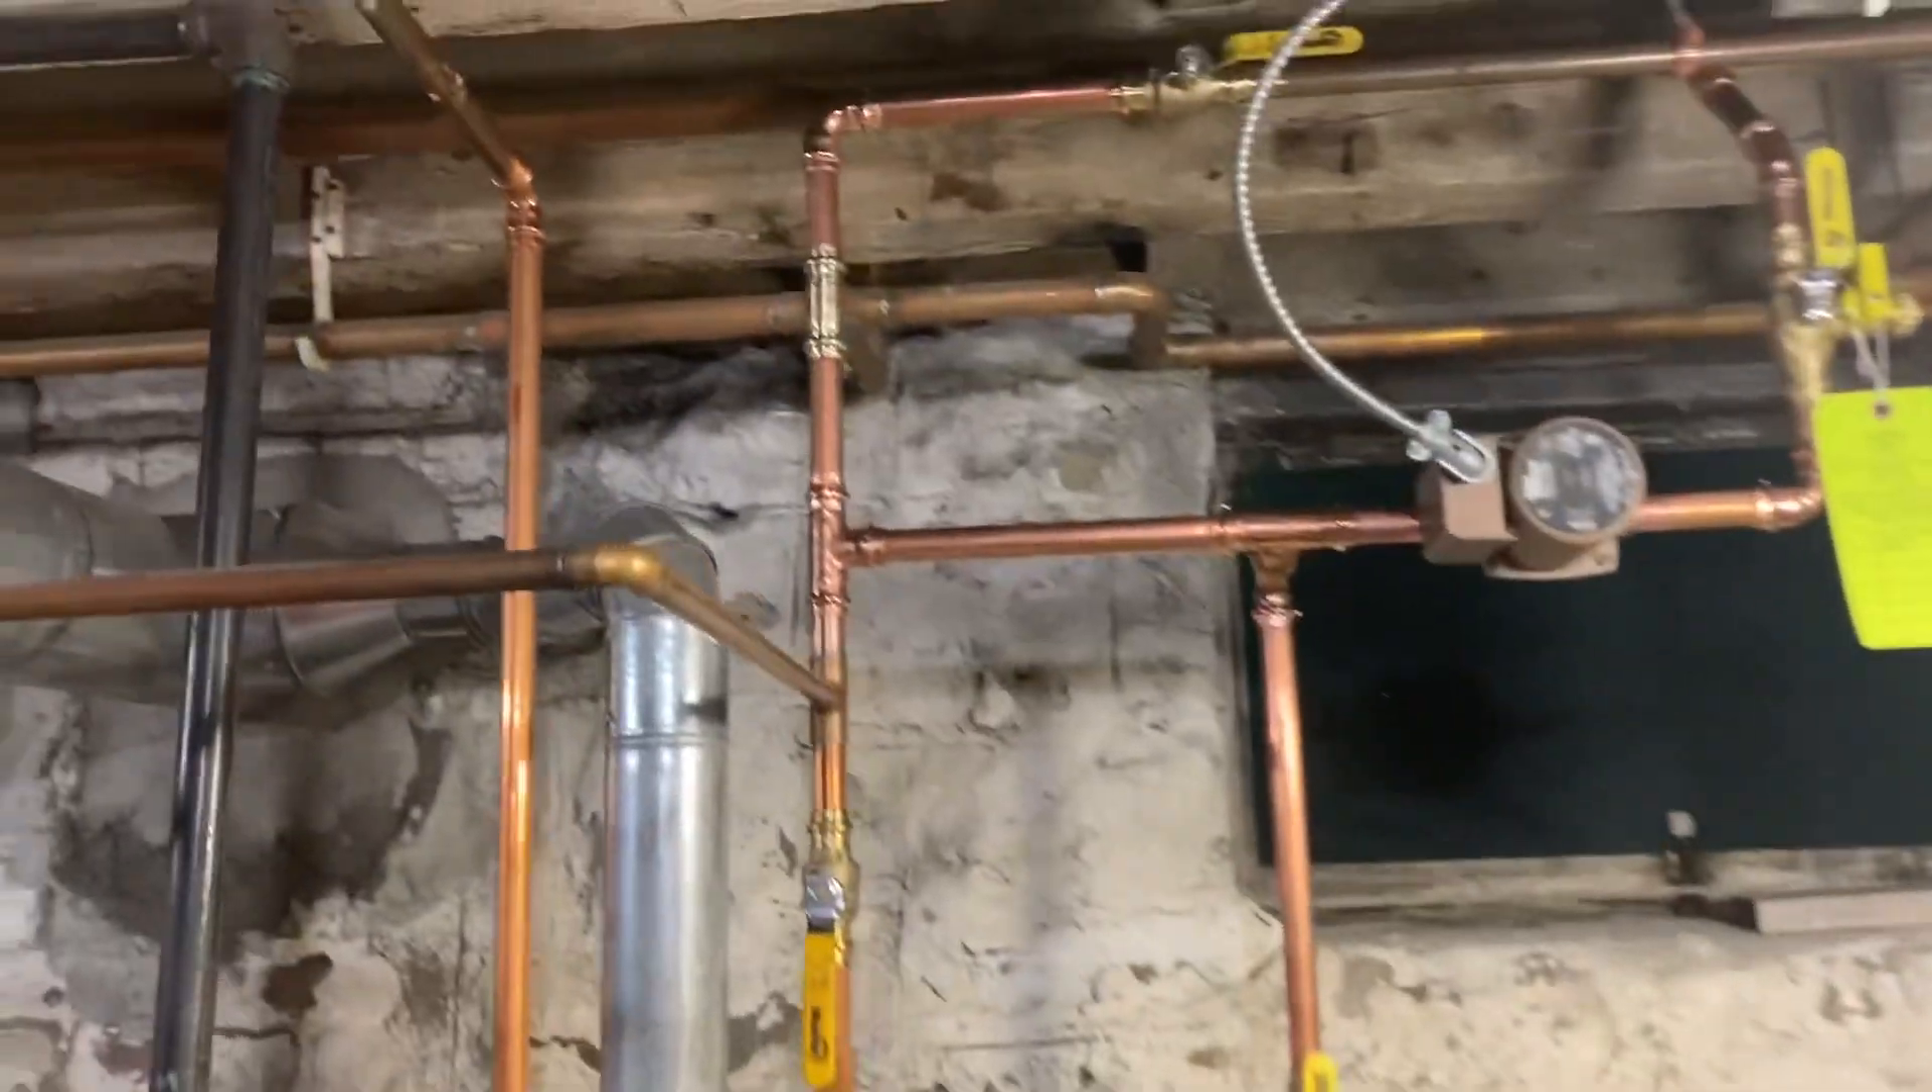Hot water recirc line has been re -piped to accommodate the new pump.